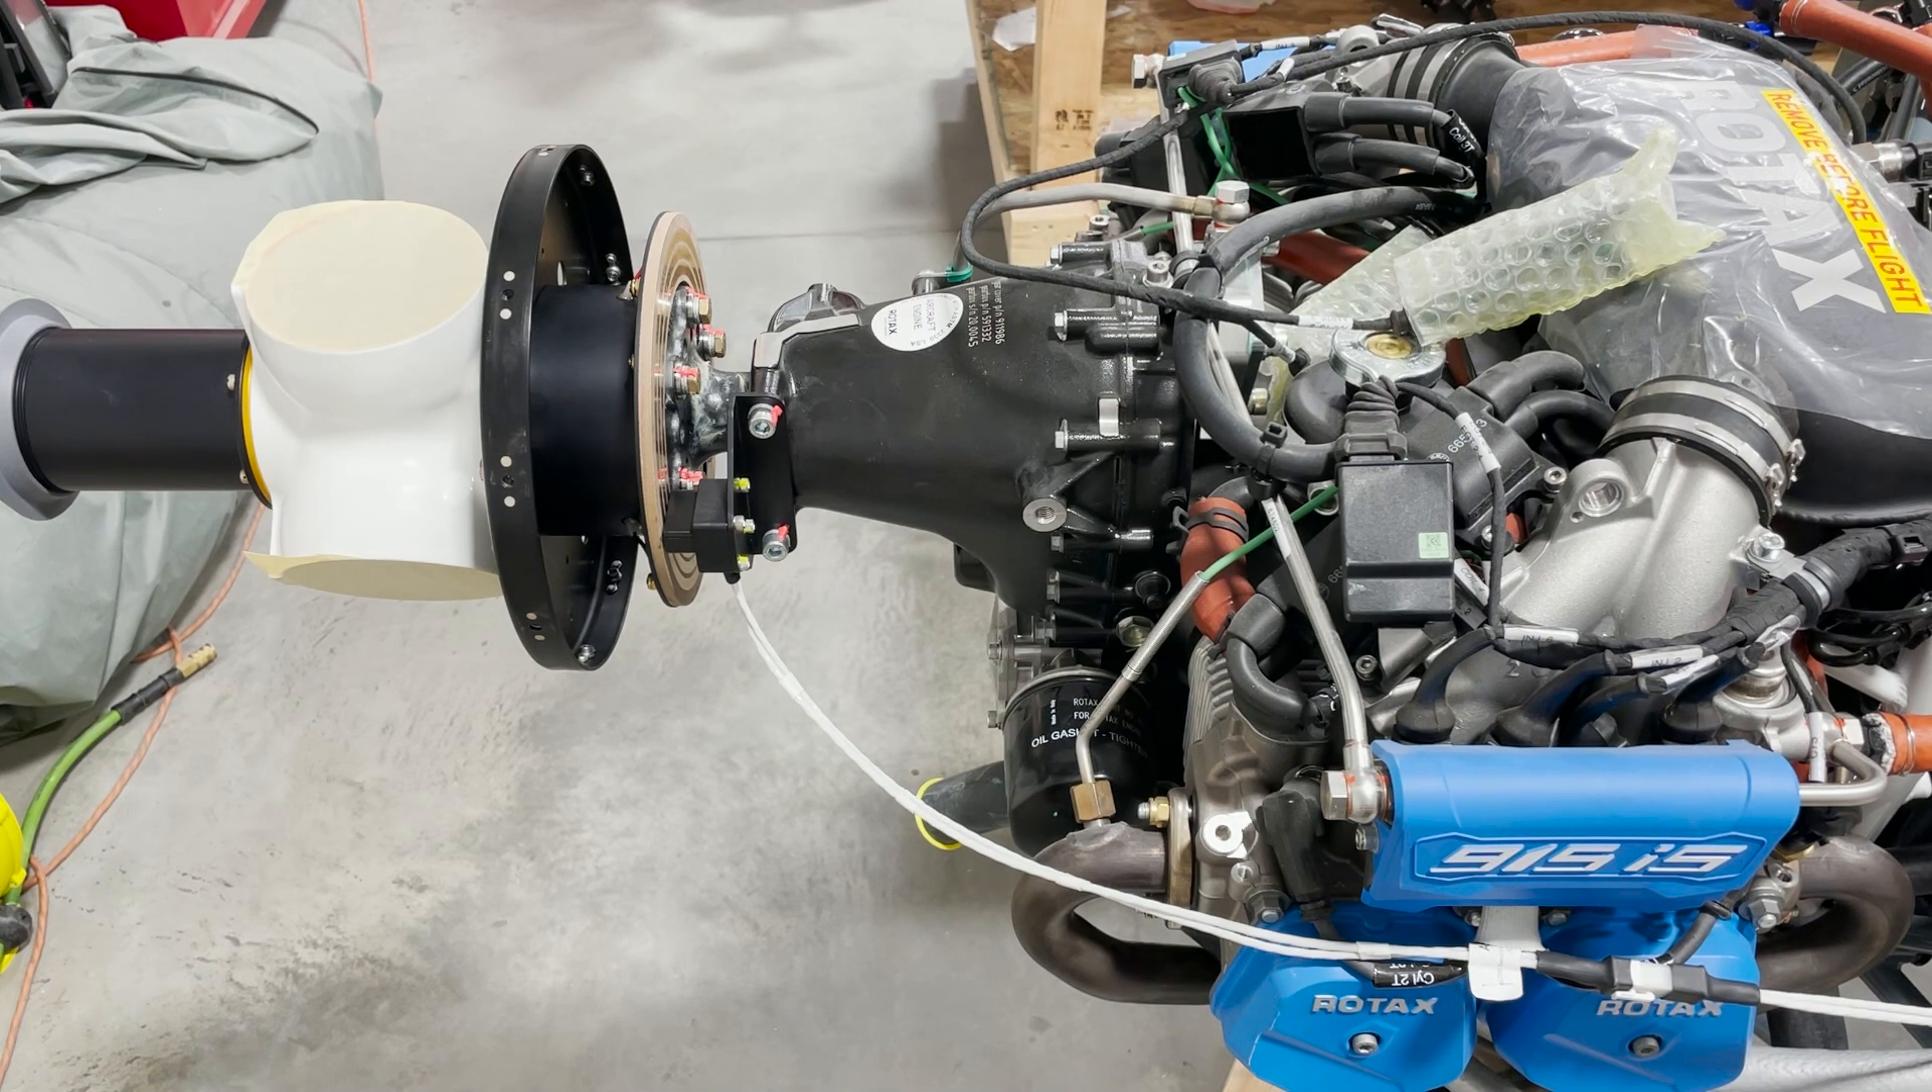And so this part of the process is now complete and your prop hub is installed.